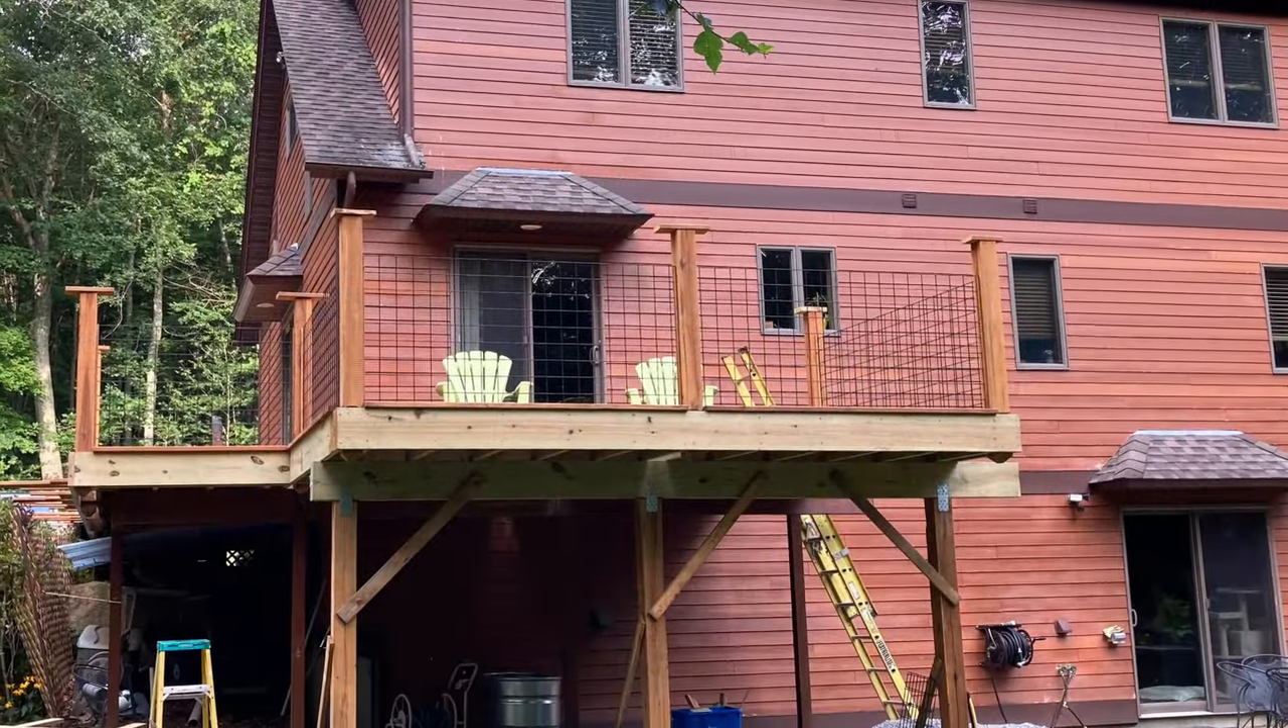Started putting up the wild hog railing. Starting to look a little bit like a deck.